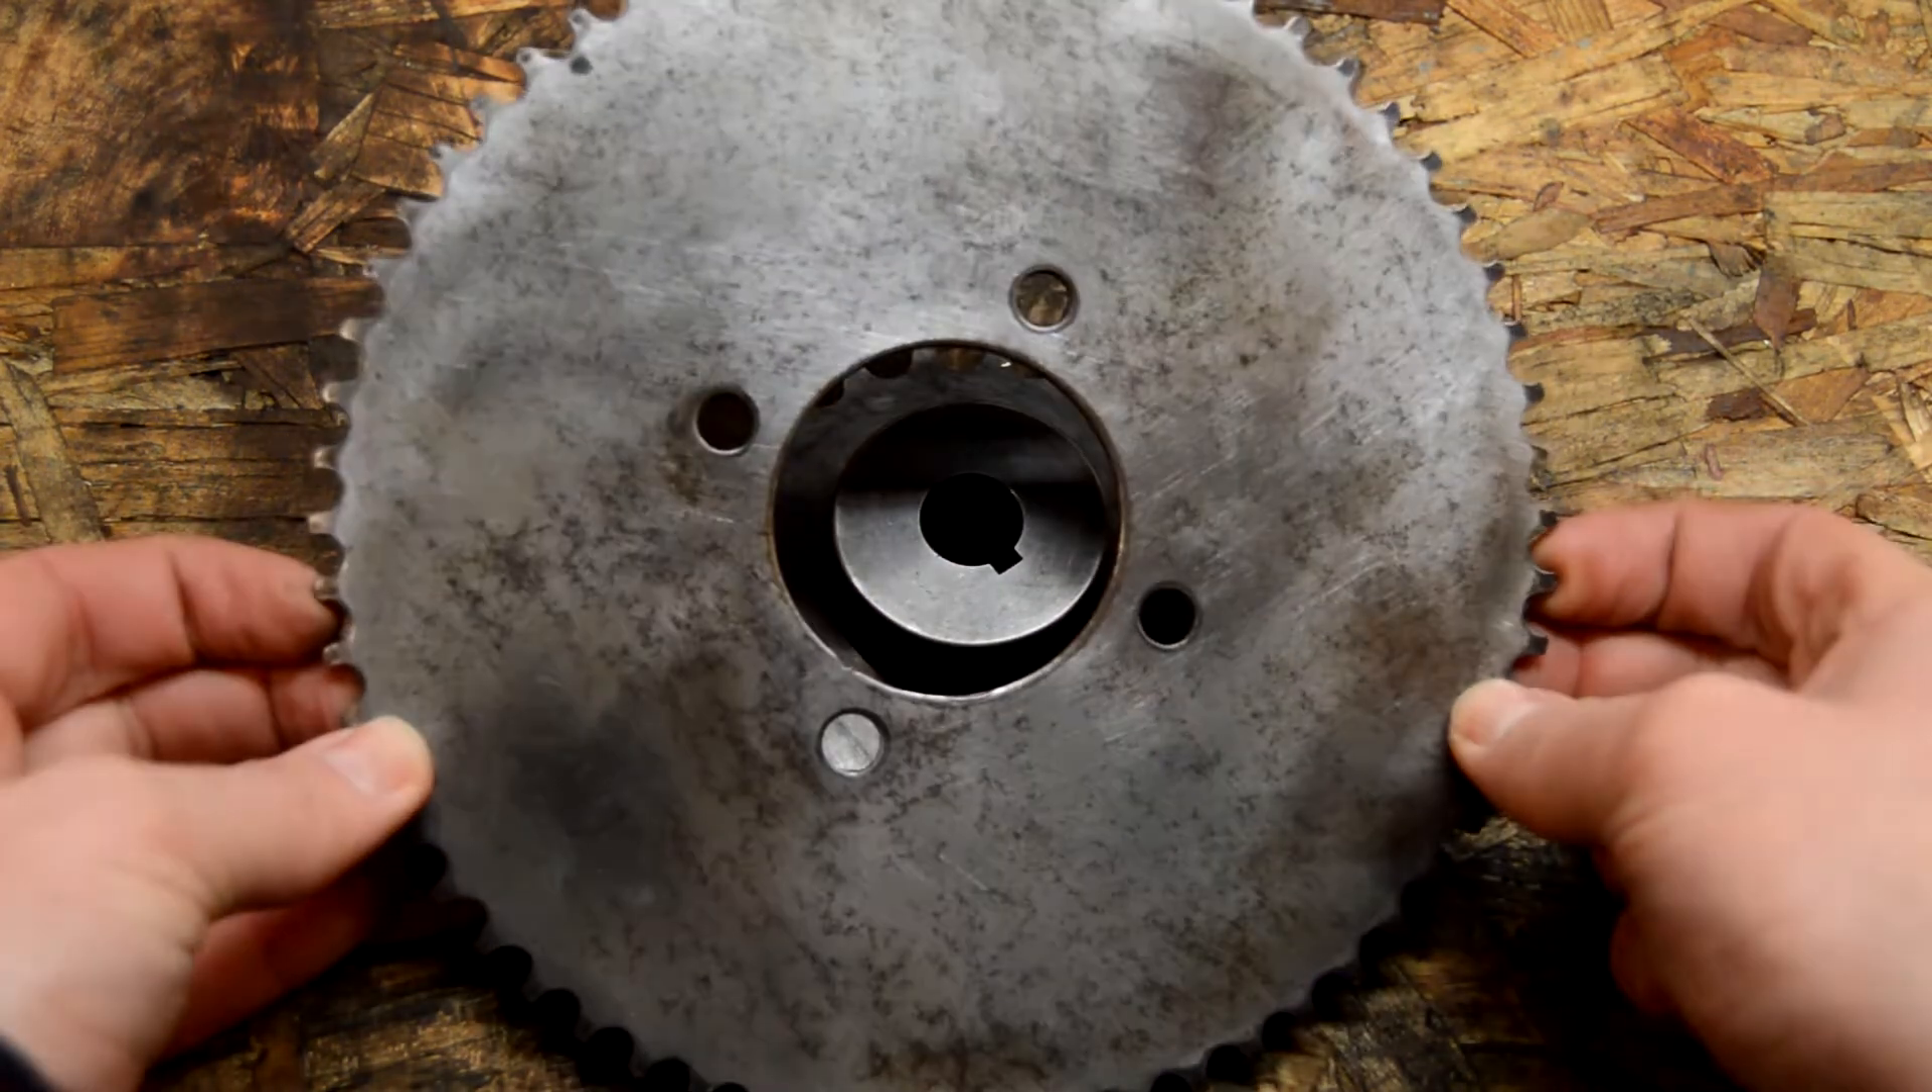Okay, so I got our two gears lined up here, and as you can see, there's quite a bit of room here between the hub of the other gear, the smaller one that we're using as our adapter, and the bore for this bigger sprocket.